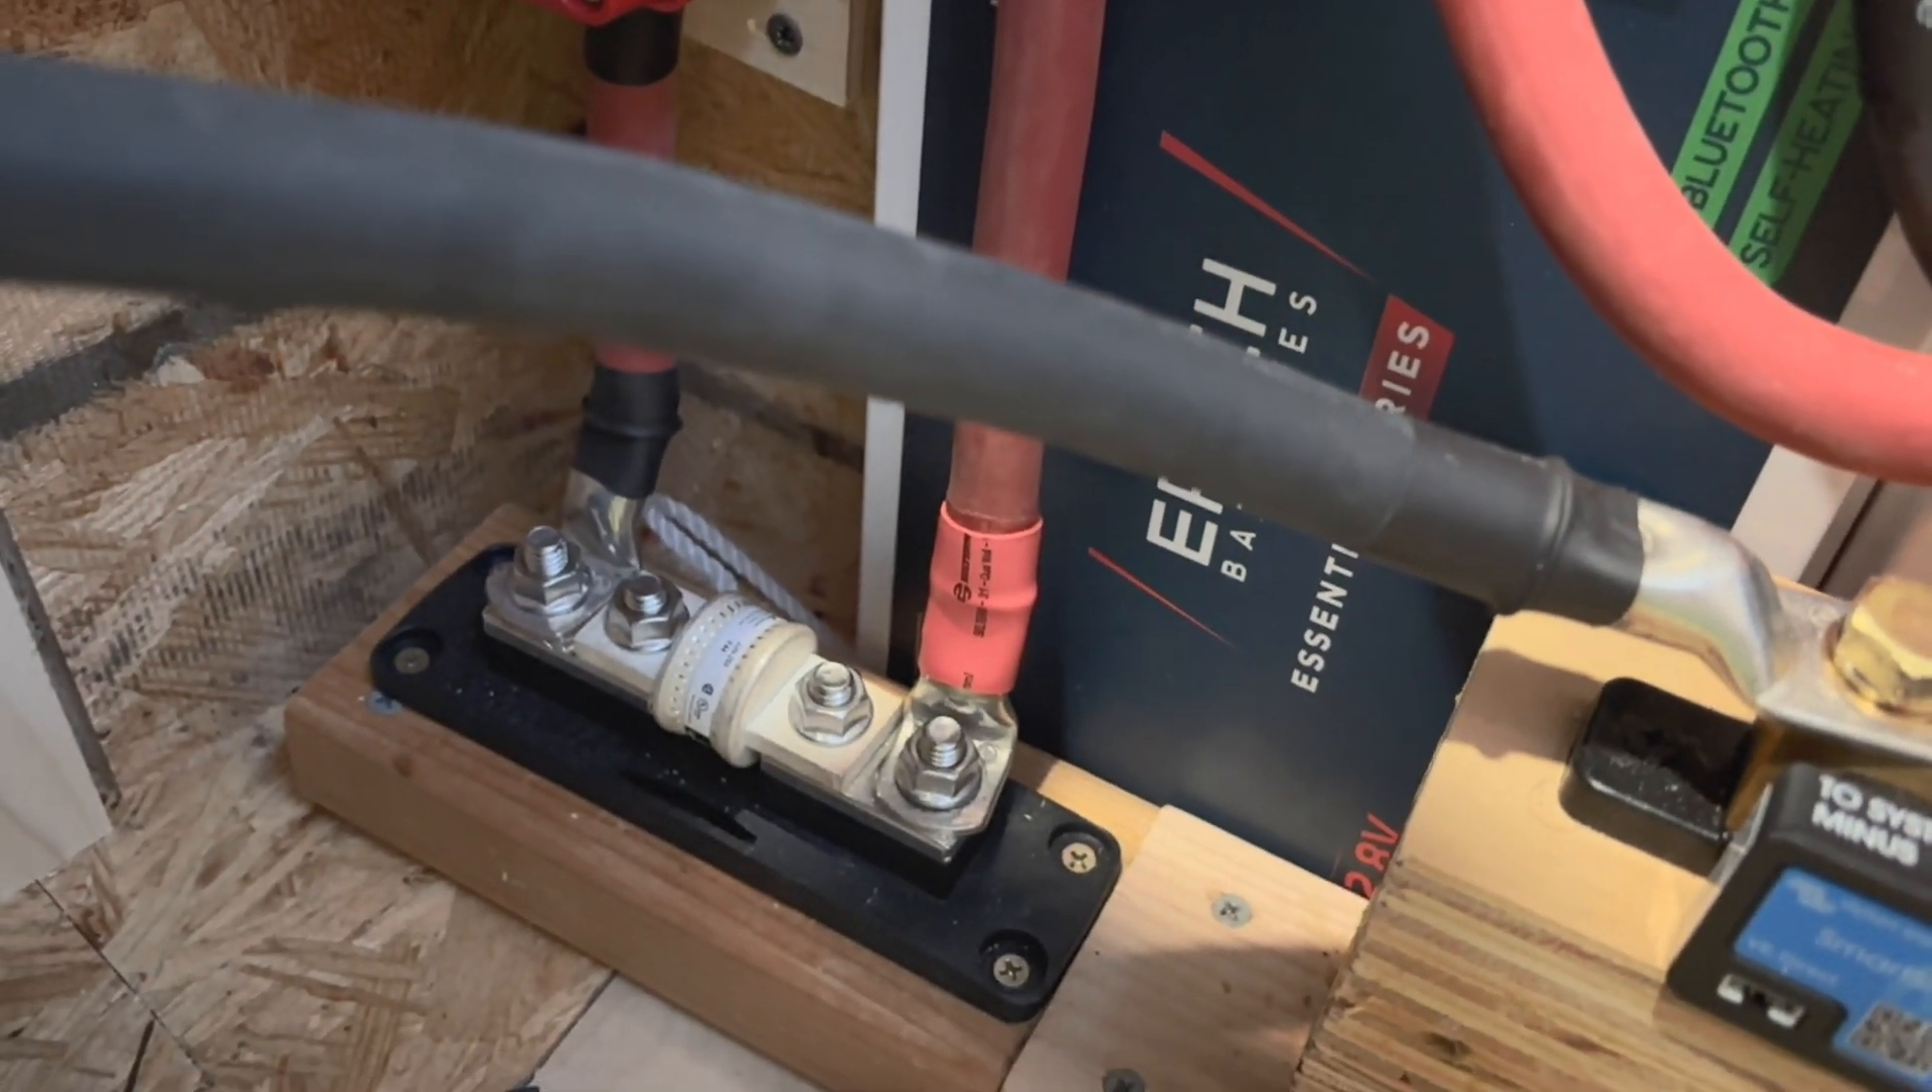So right there is the class t fuse installed that's a 250 amp fuse based upon uh the load size that i have in this particular trailer.